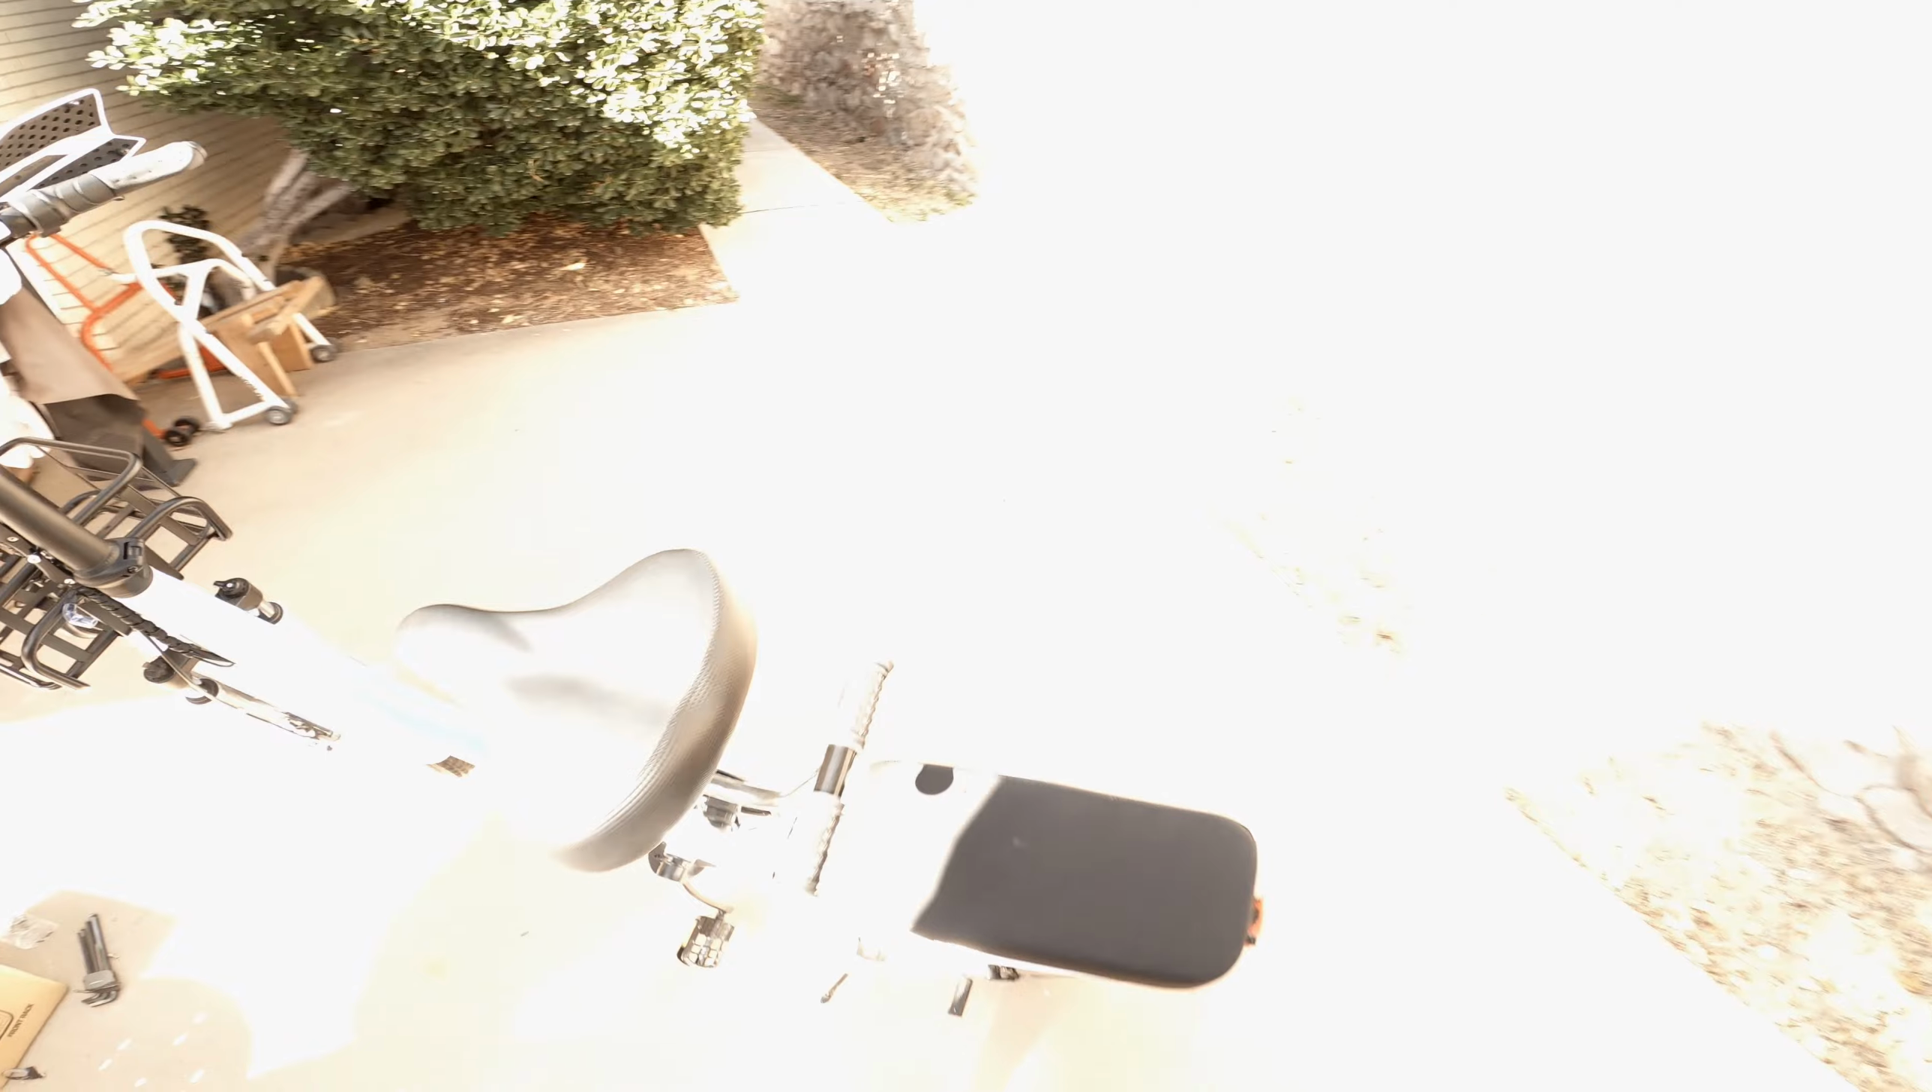So for the back I have the passenger seat installed.